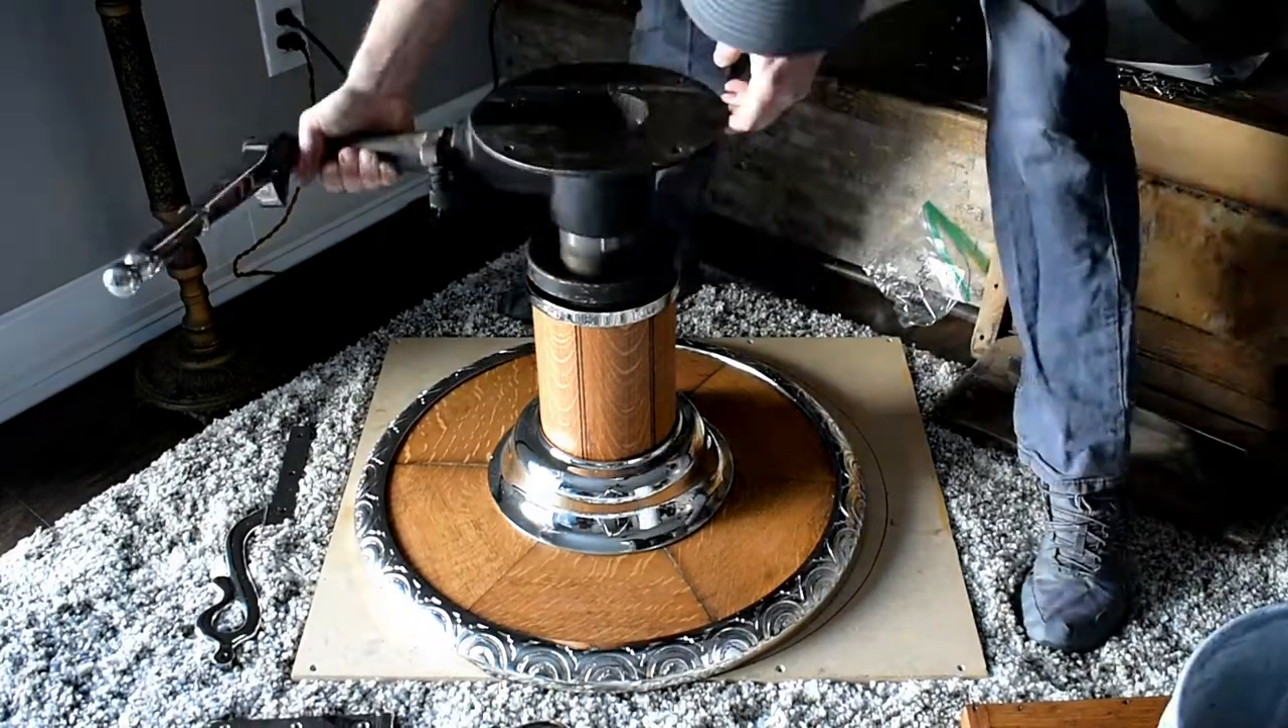I've got the wood refinished and I've got the the base for the hydraulic pump put back in.